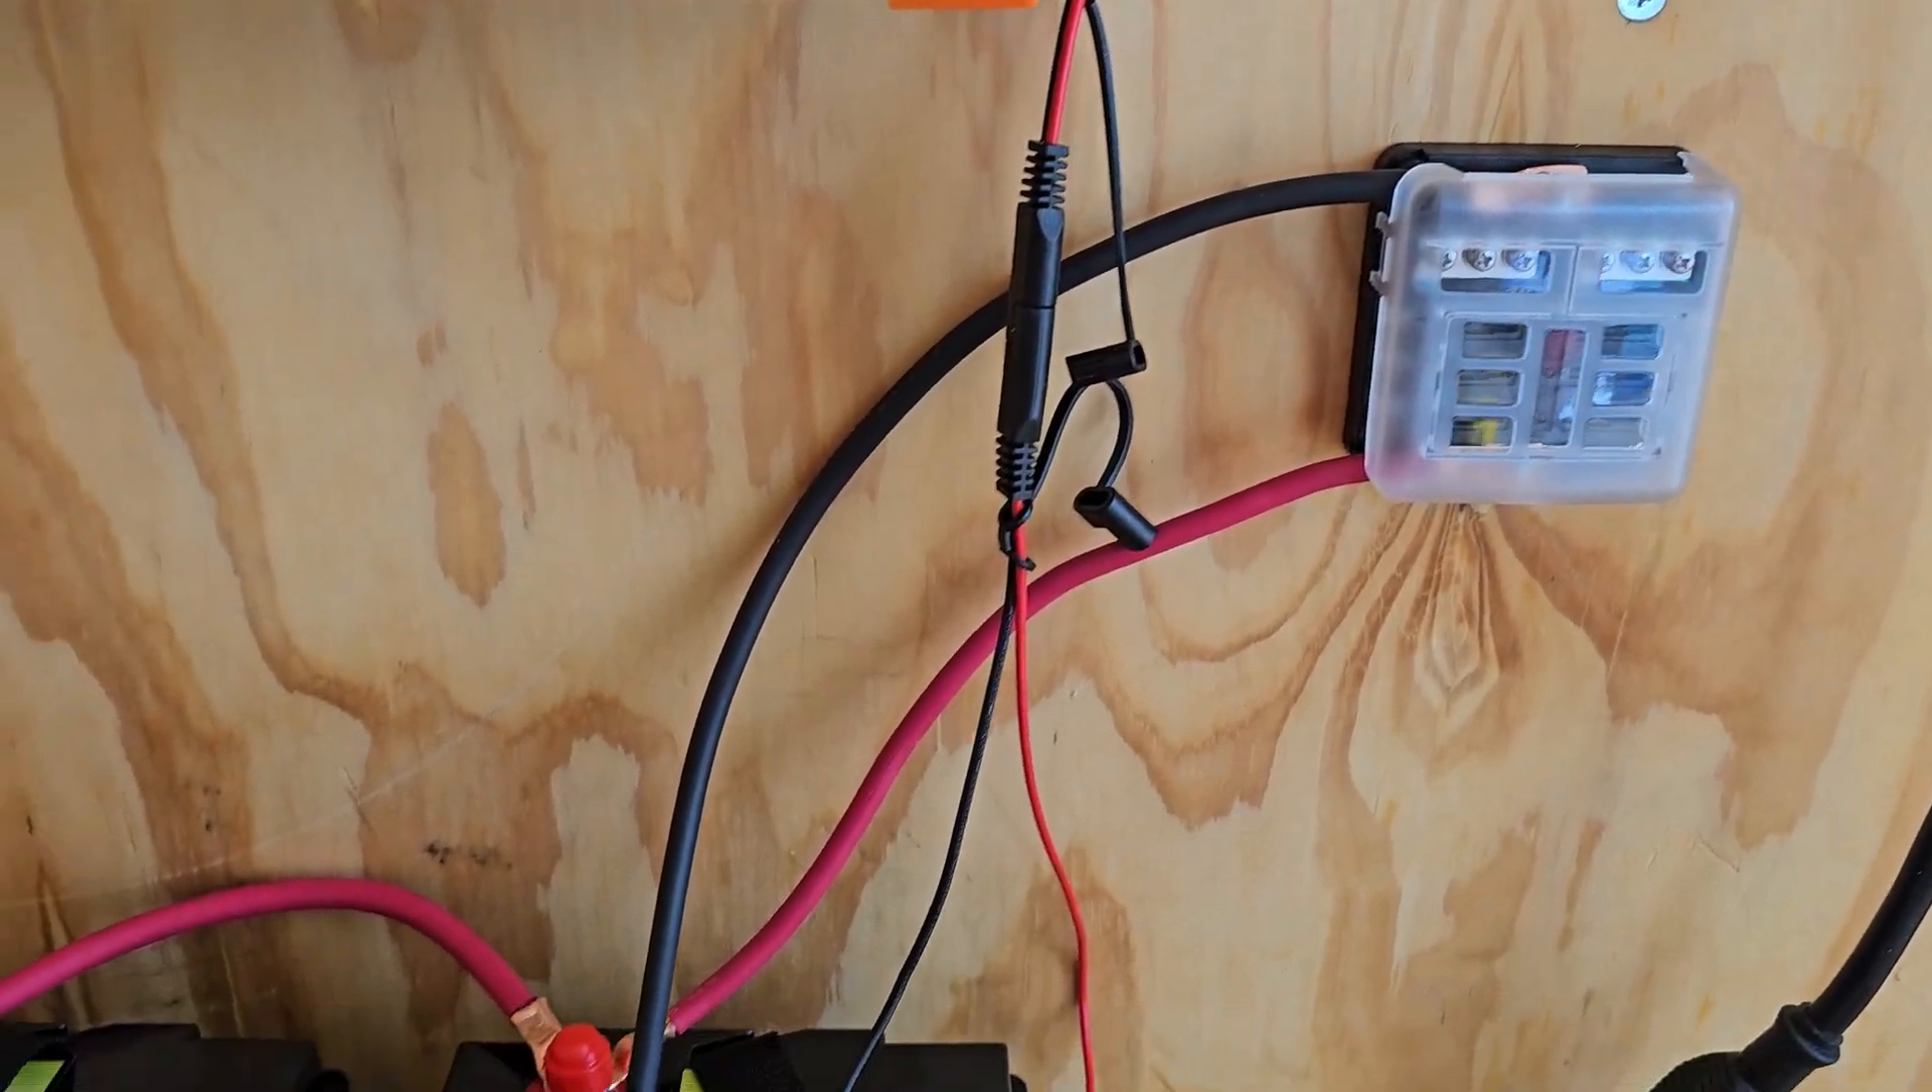Now, I'm going to have to get some more cables. All right. The little fuse box is wired in.